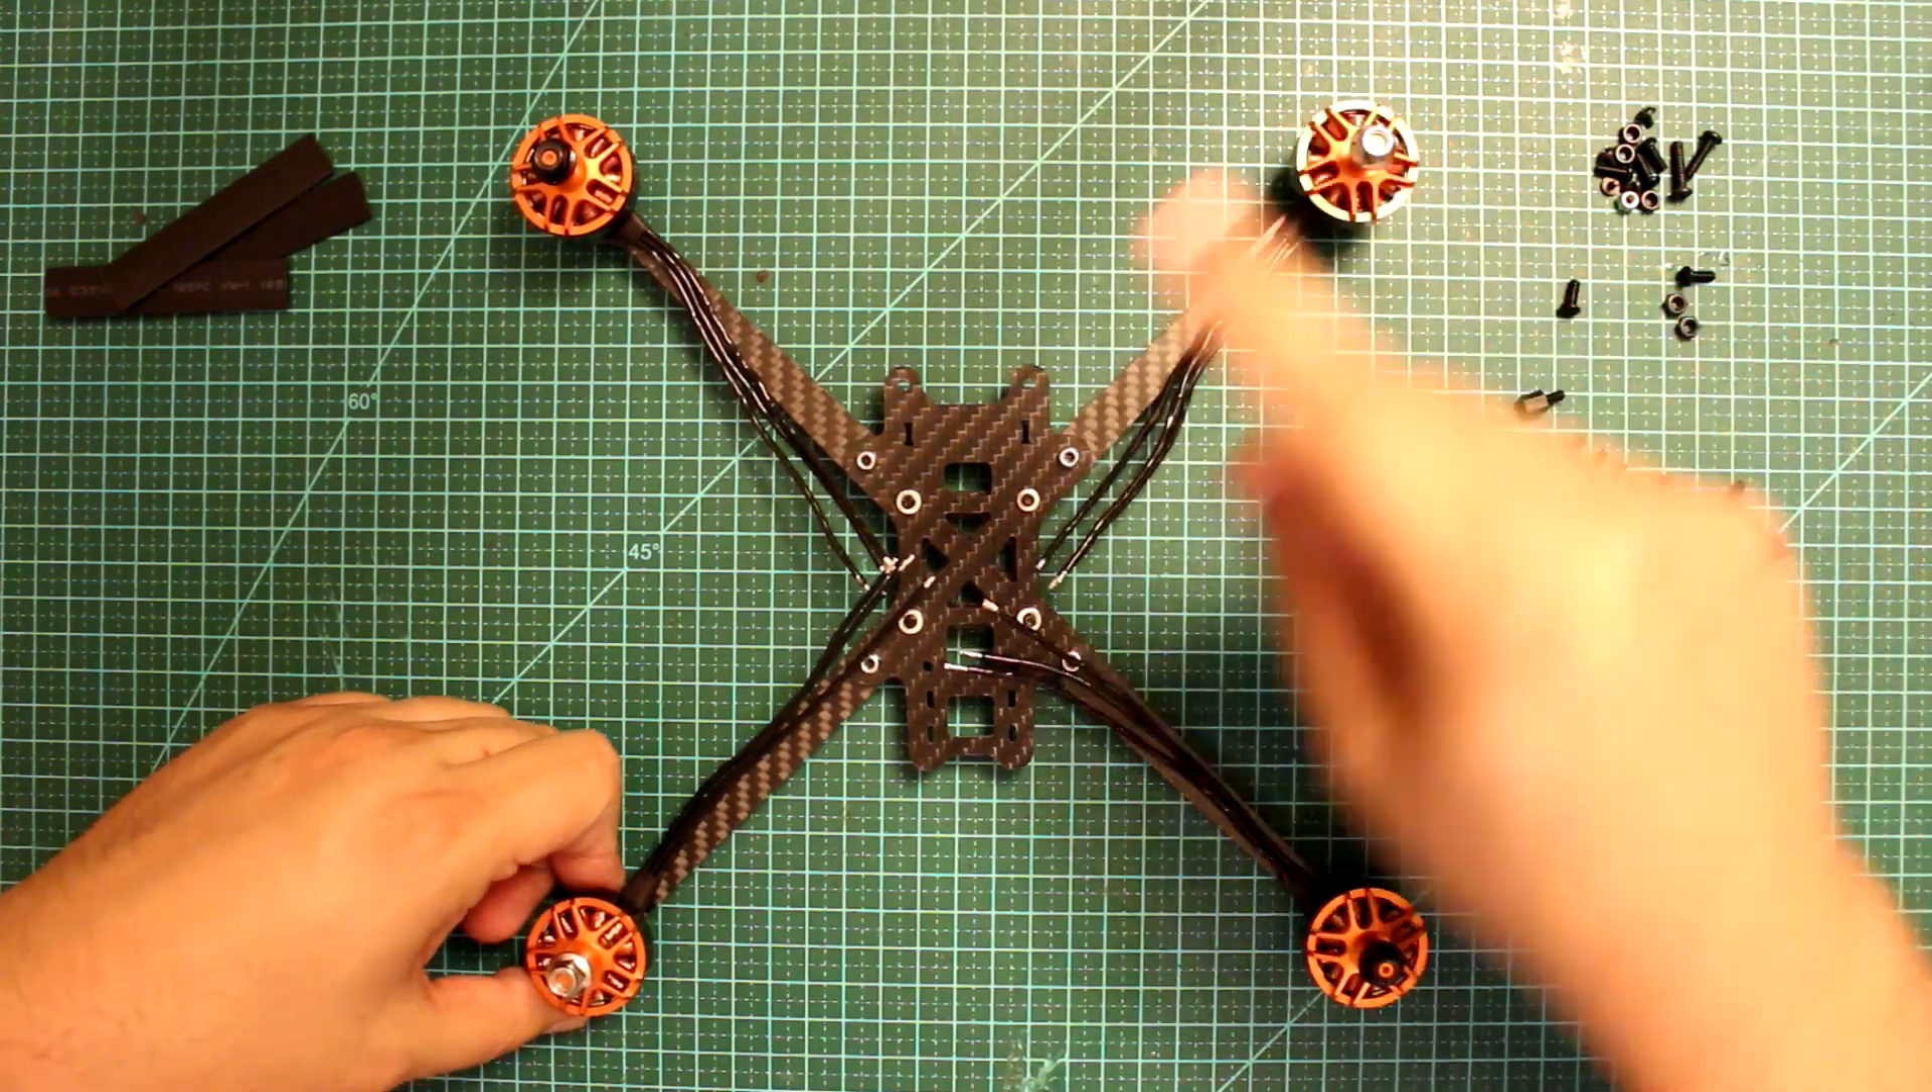Já fixei aqui os 4 motores, né? Tudo na ordem correta Preto Prata Prata Preto.